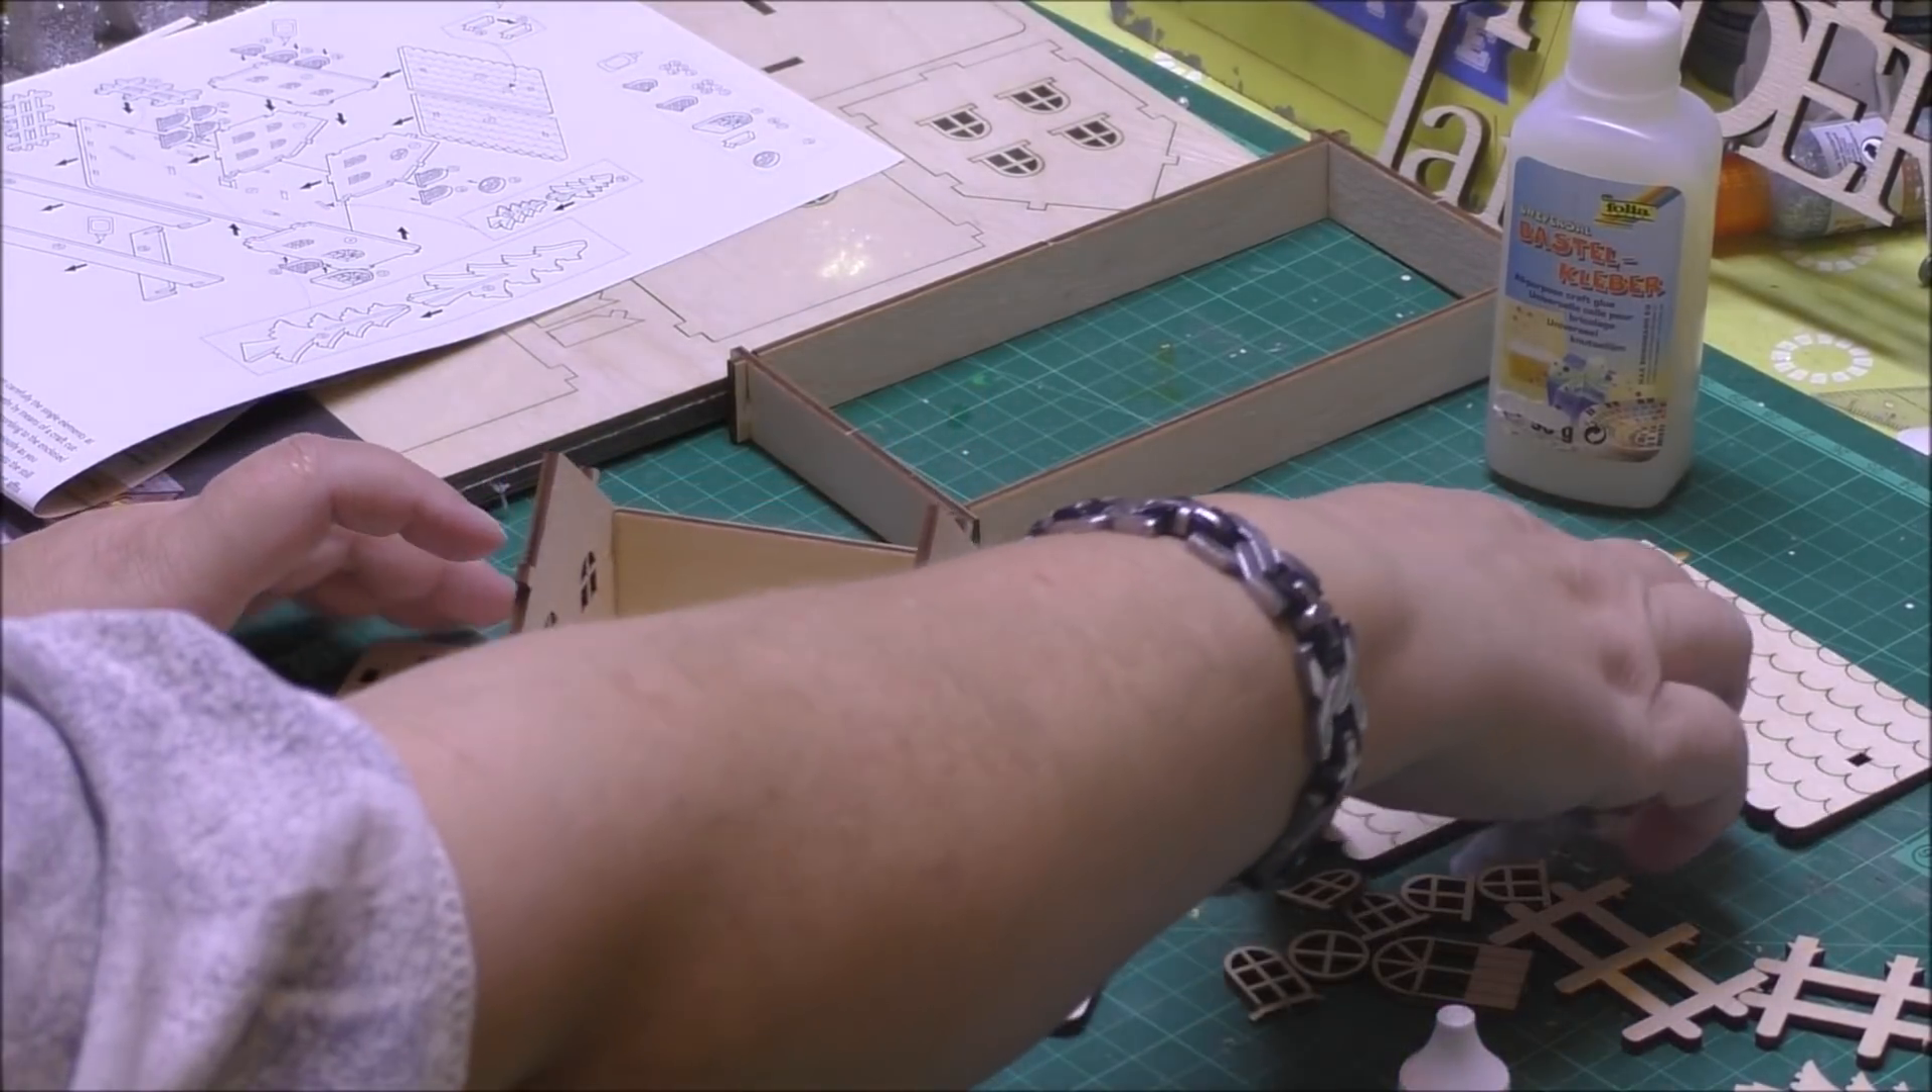Ich habe dann jetzt hier die ersten teile schon mal zusammengesteckt ein bisschen kleber mit dran und jetzt kommt noch das dach.